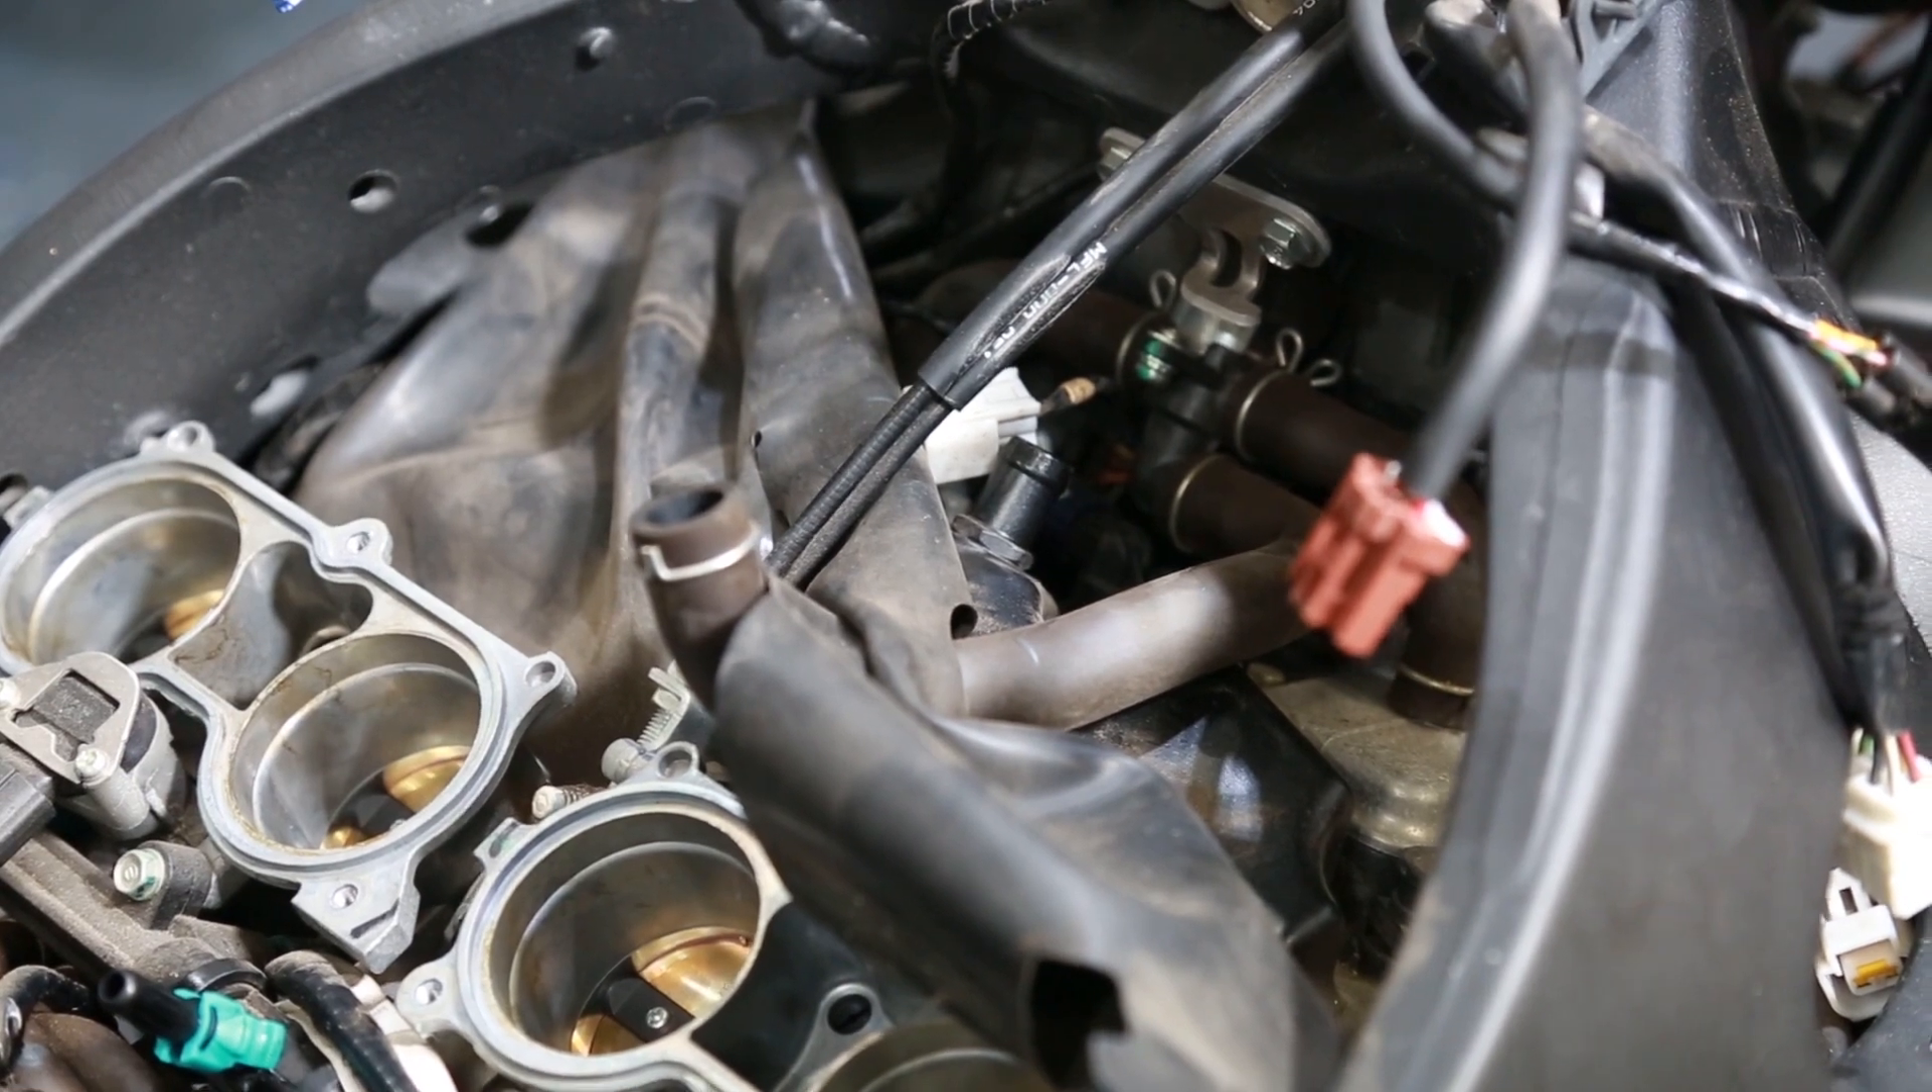Okay so as you can see I have exposed everything underneath the airbox.